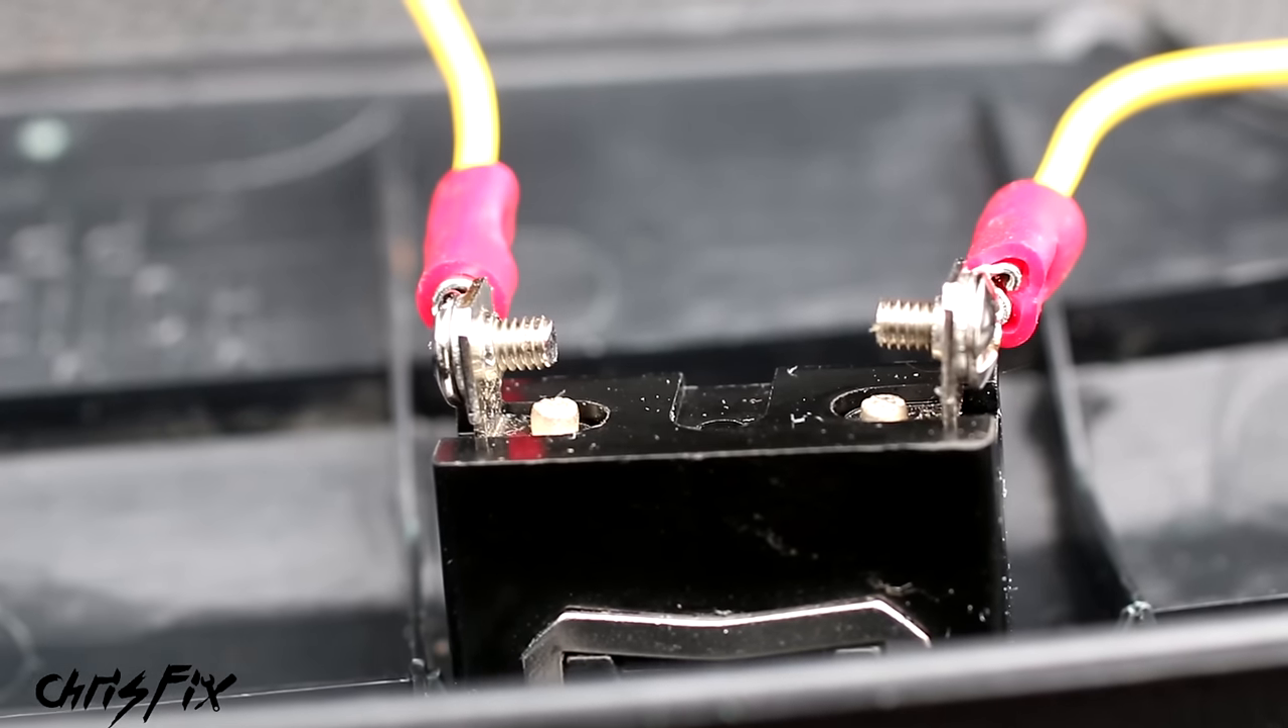Now with both of our wires securely fastened, we're going to add a wire loom to protect them.